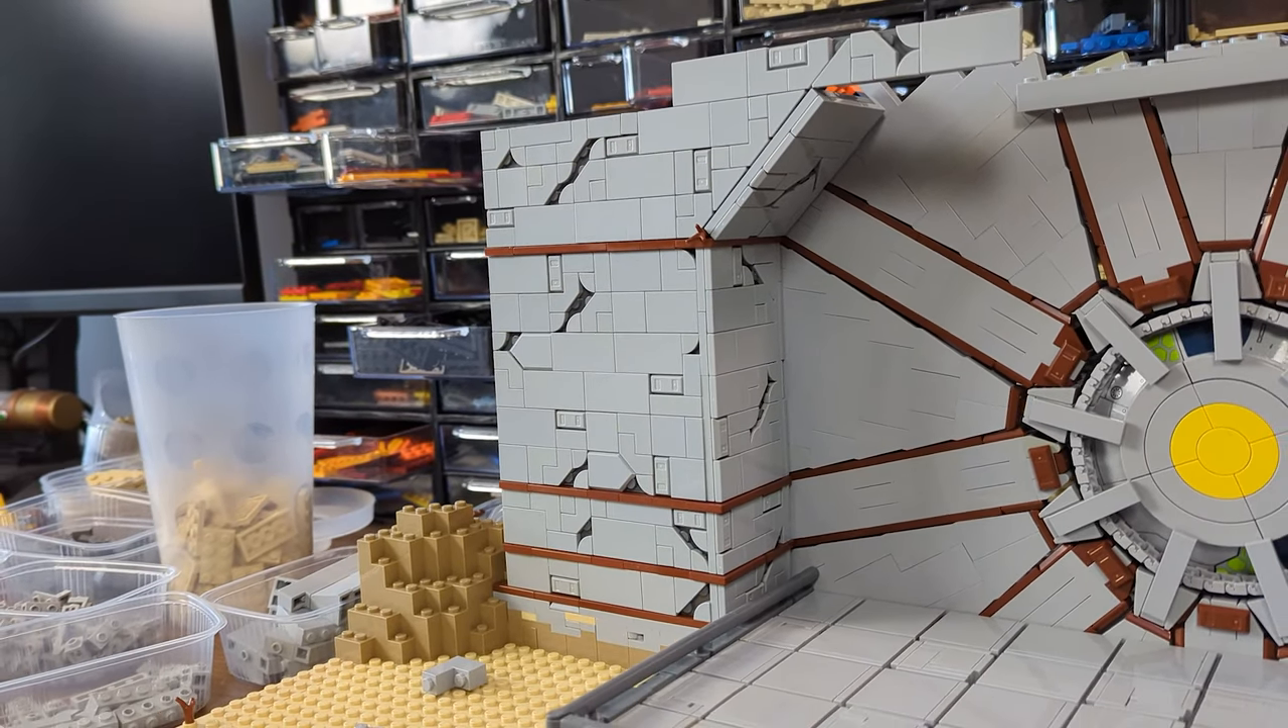I just grabbed a couple of light grey tiles, placed them on darker plates, and we got ourselves a very neat looking wall, with quite a regular pattern, yet at the same time, harshly treated by the nuclear blast.